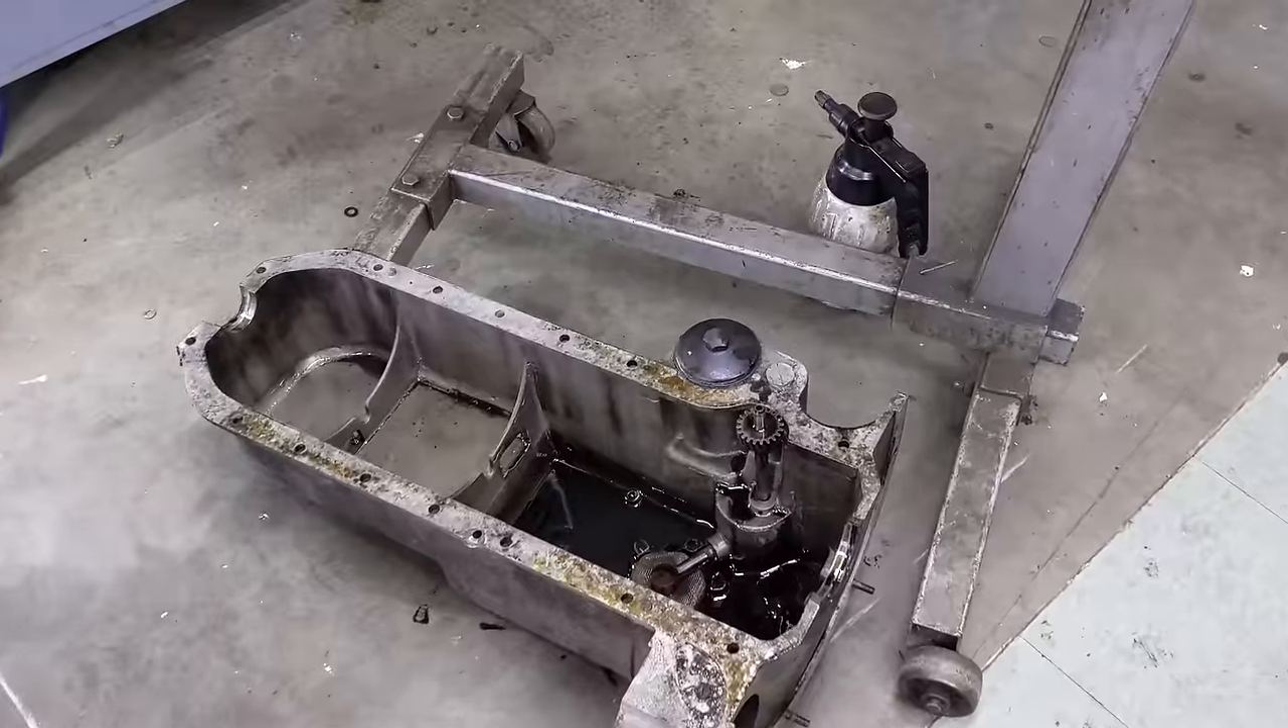All right, got that big aluminum oil pan off.